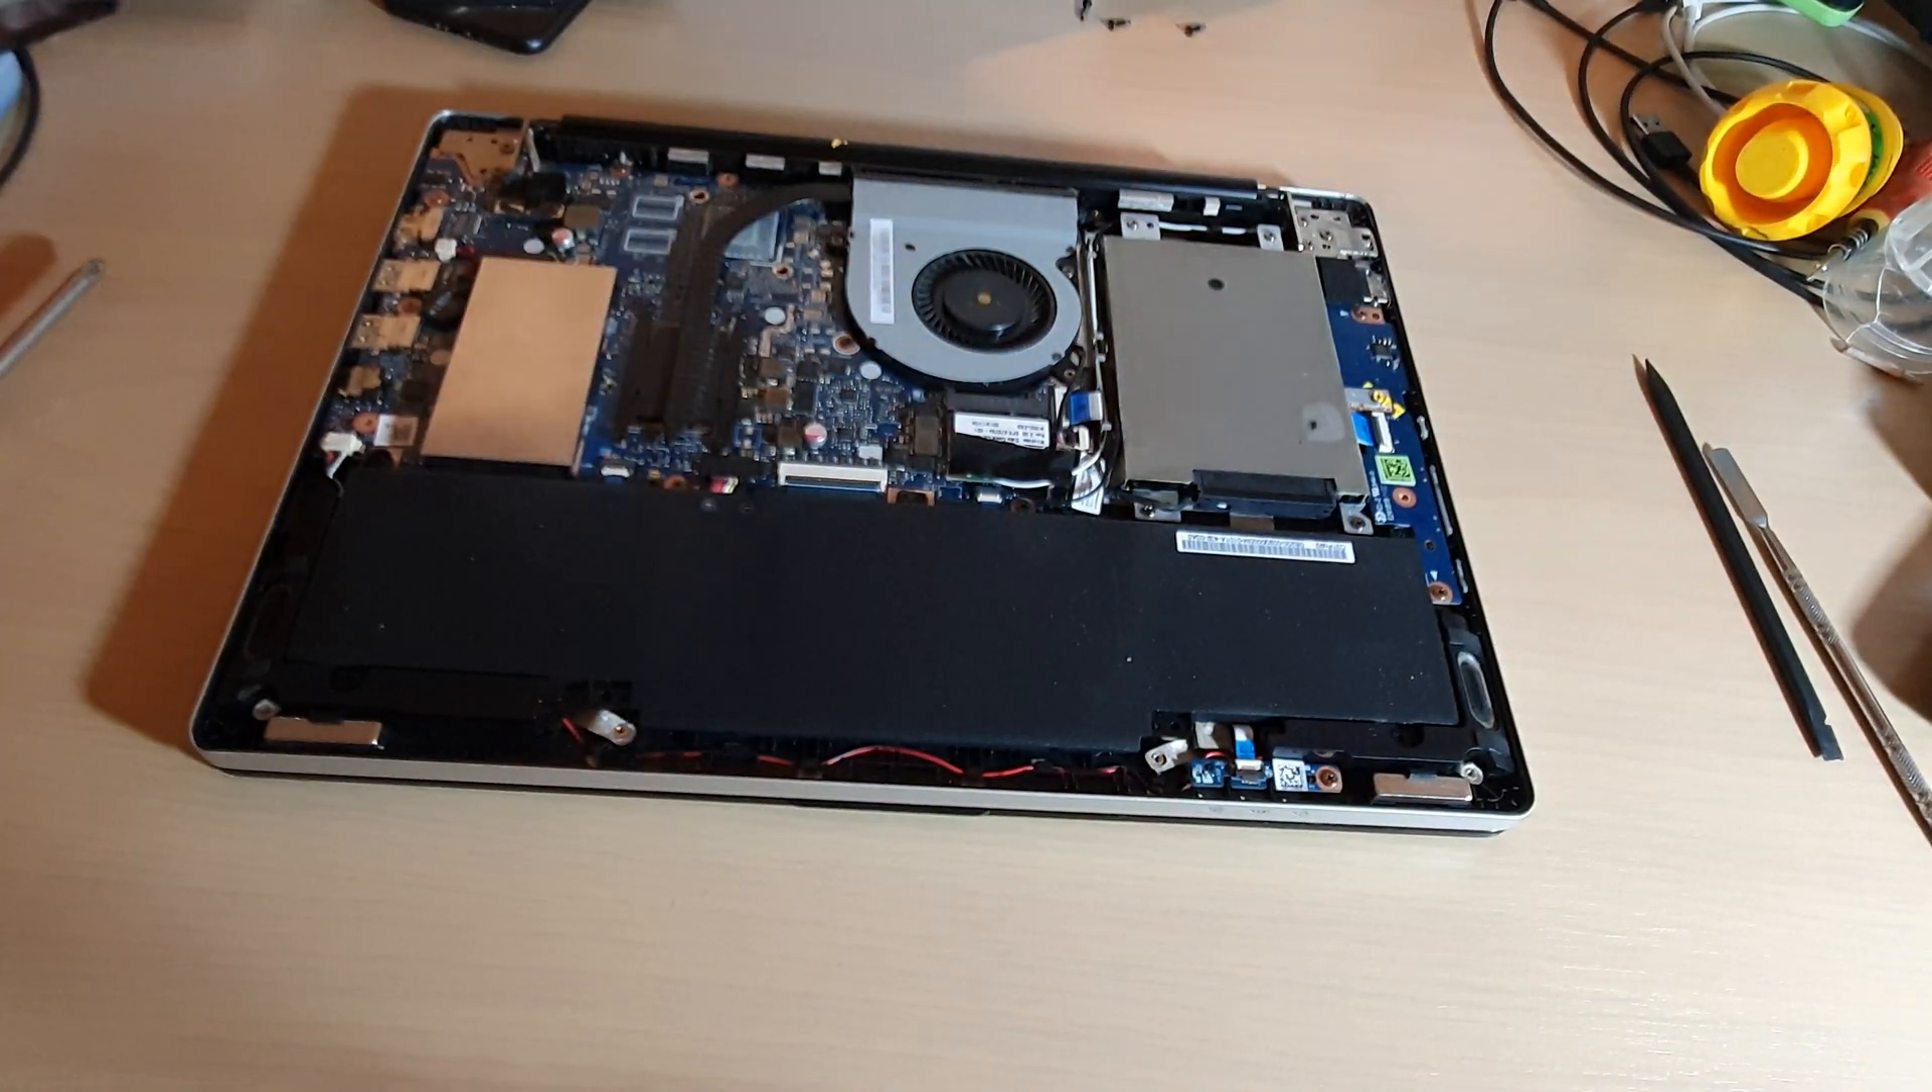I'm just going to turn upside down to make it easy and then we're just going to pull it out around the edge of the laptop and now we have successfully opened the back cover.